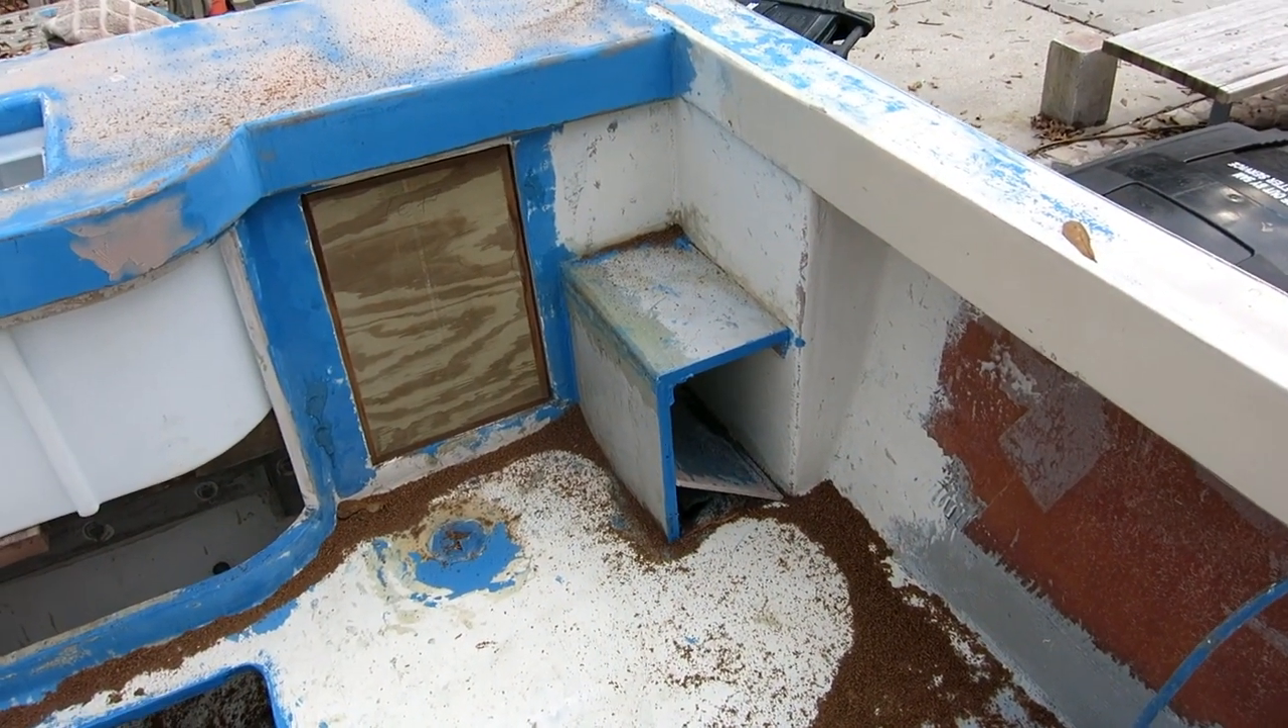I haven't put the front on these boxes because I have some little access doors ordered.